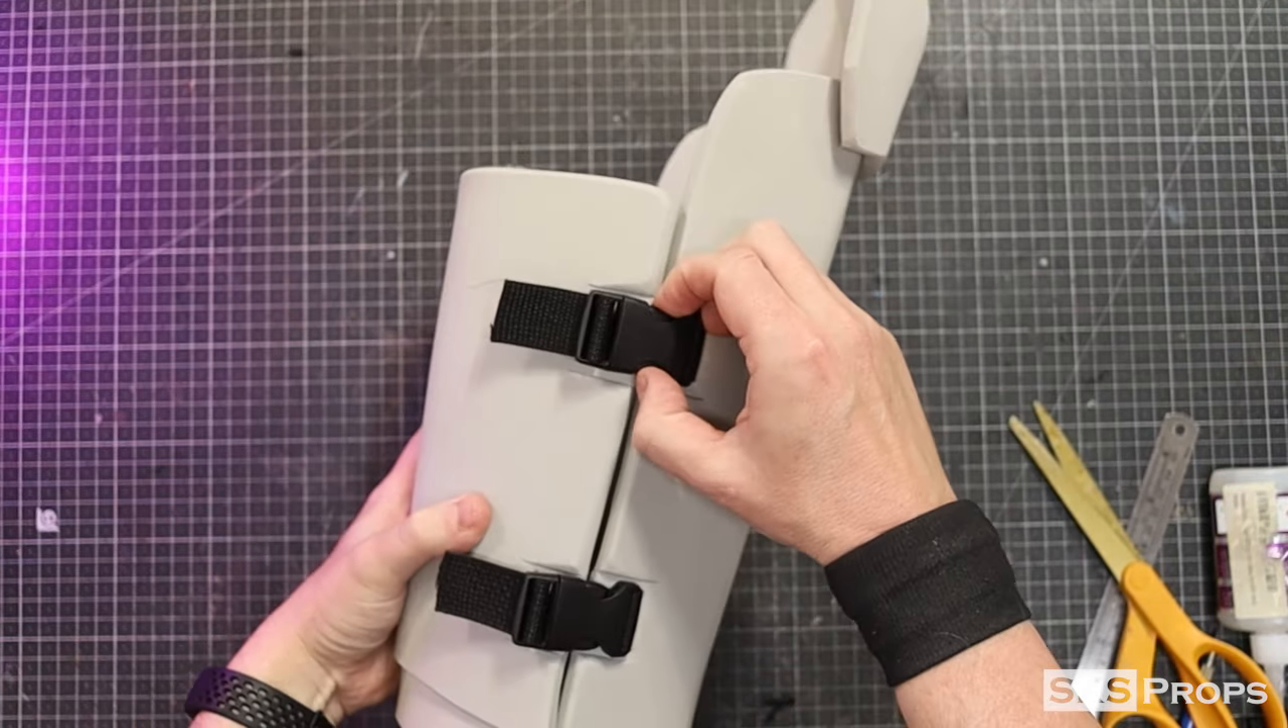And here you can see how the side of the parachute clips line up with the armor.